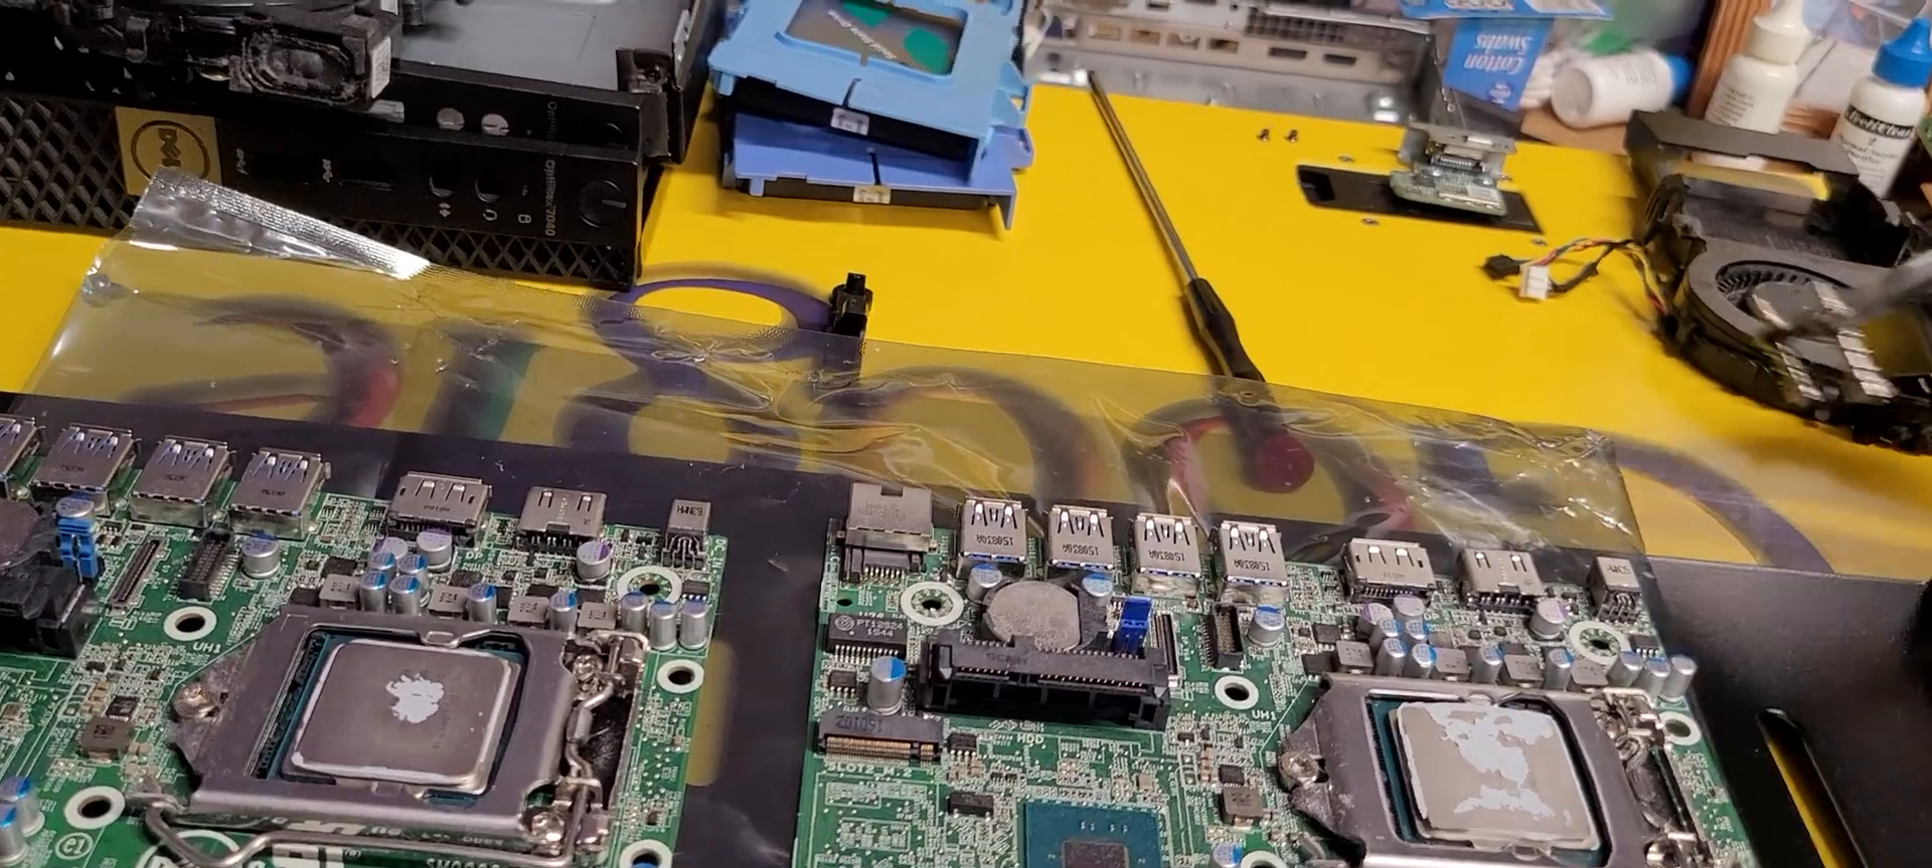Okay, so here we have two wafer thin boards They will have their heat sinks reattached.